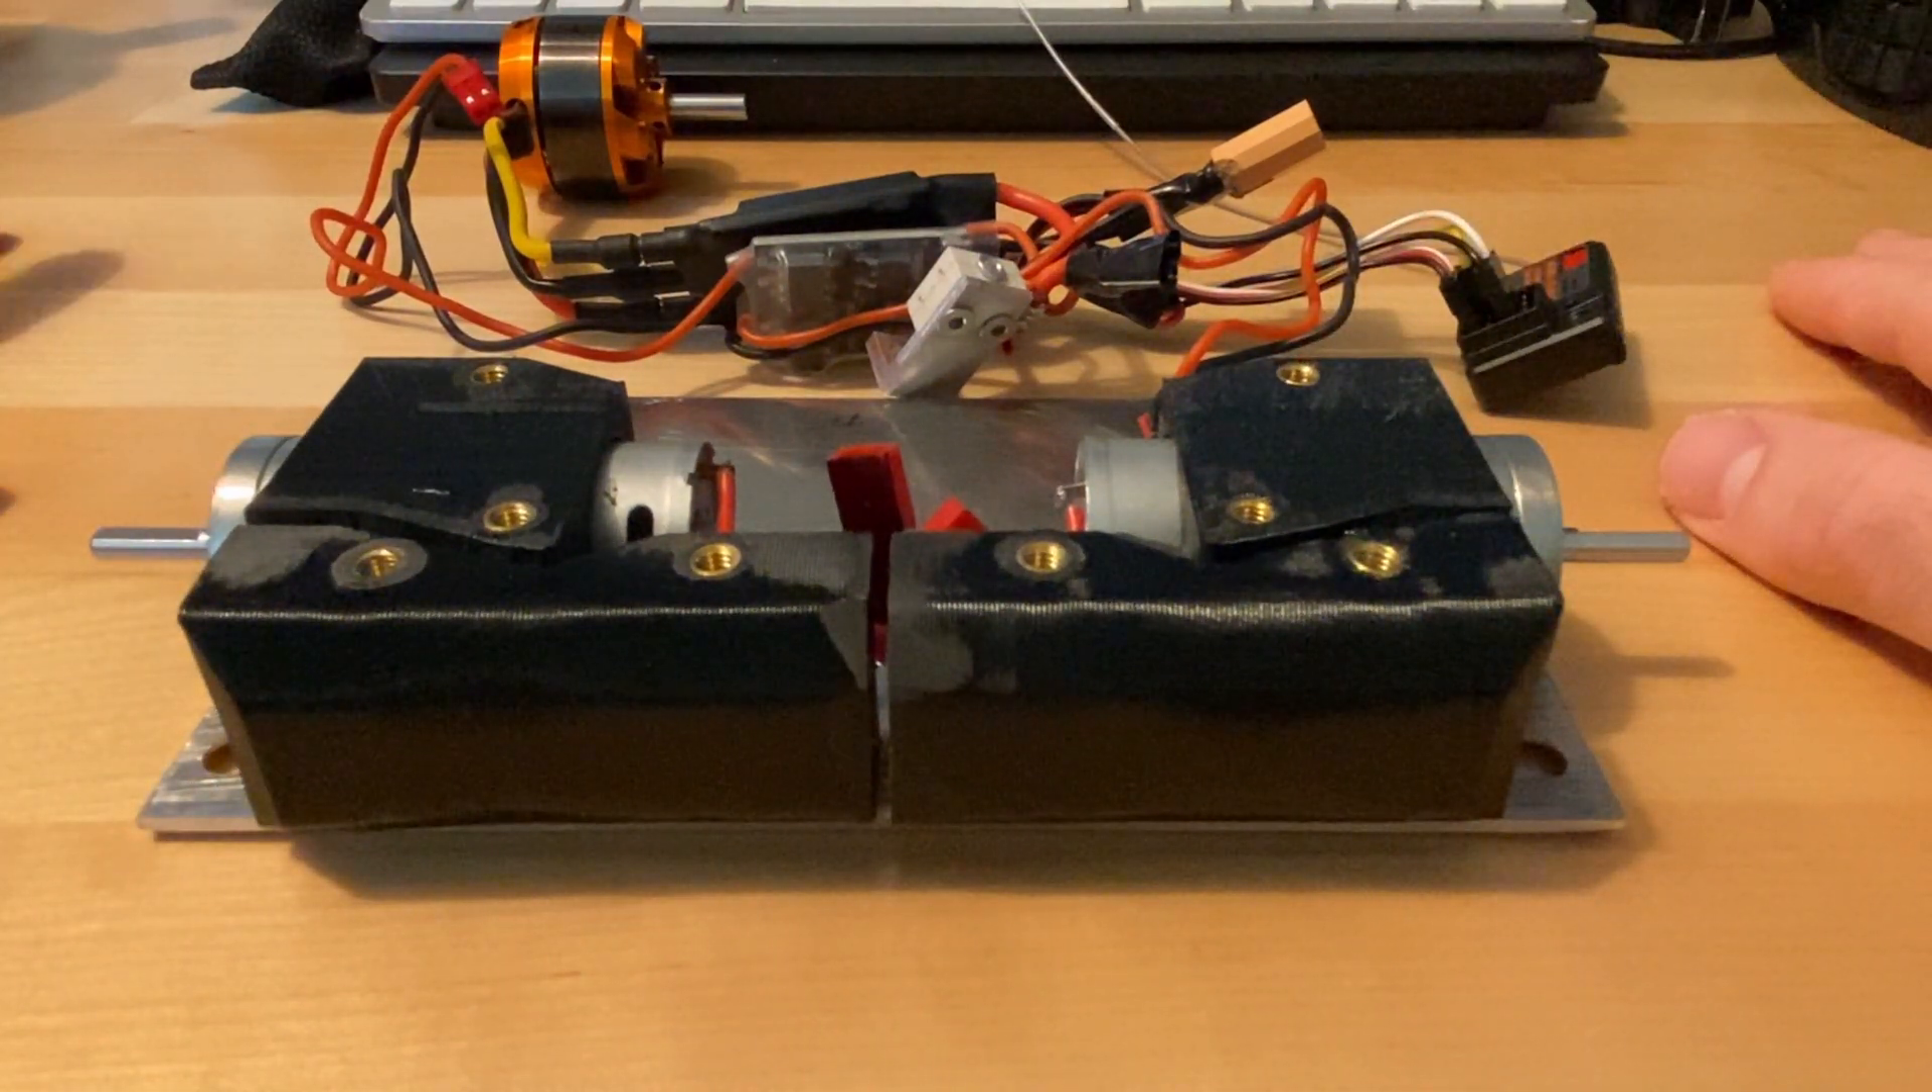And we're almost ready to roll. Just need some wheels.